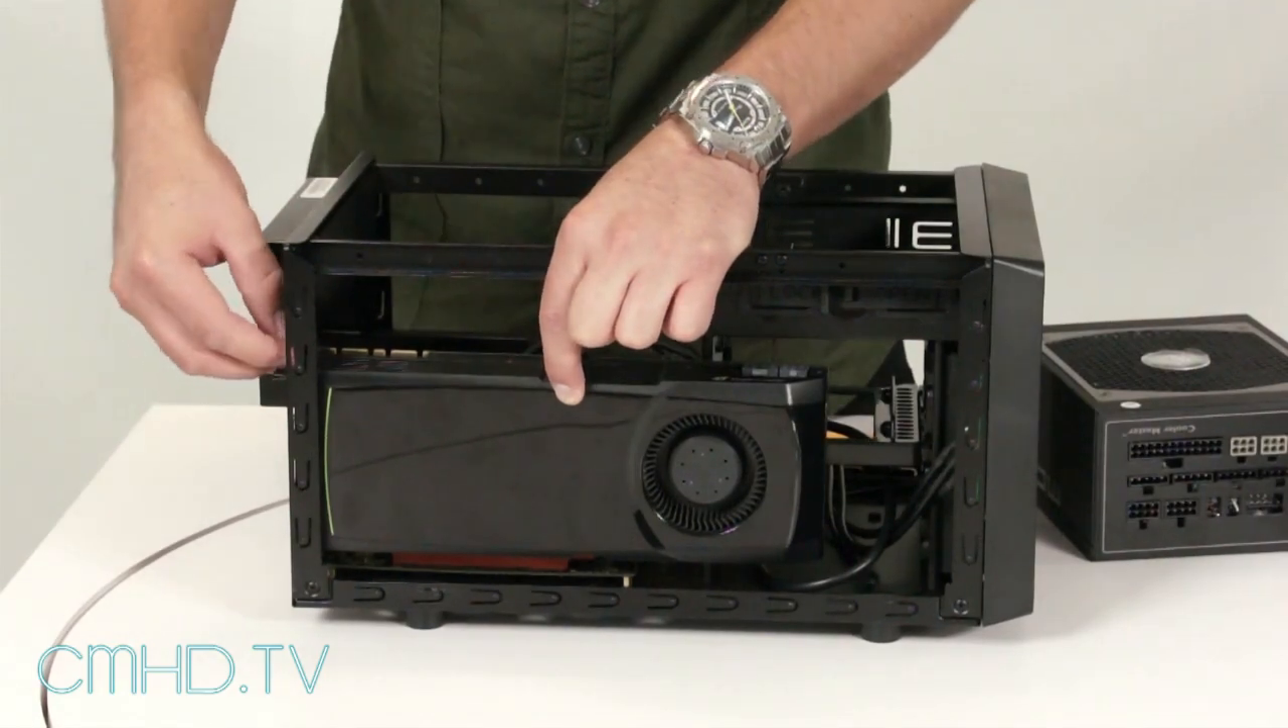As you can see the card is really long it's about three -quarters of the case length but it fits inside with no problem.